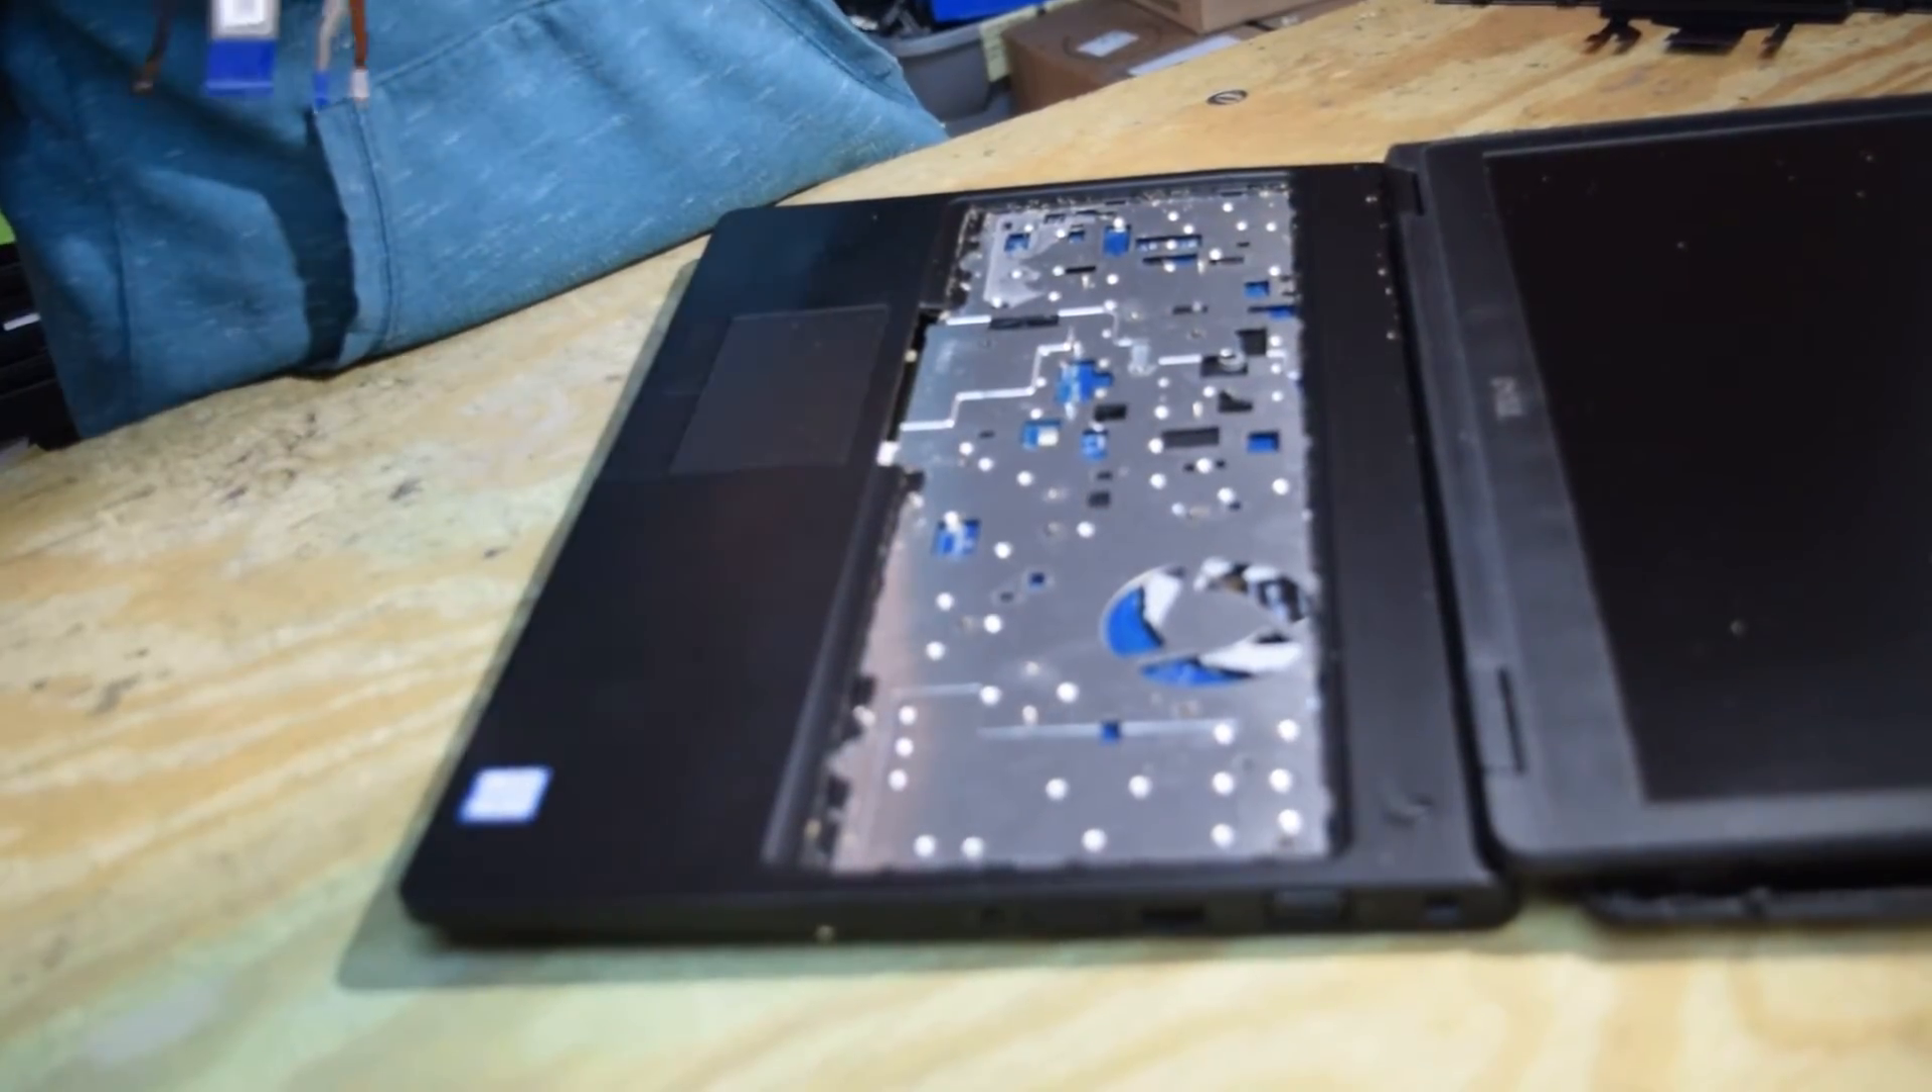Now you've successfully taken the keyboard out and now we will reverse the process and put a new one in.